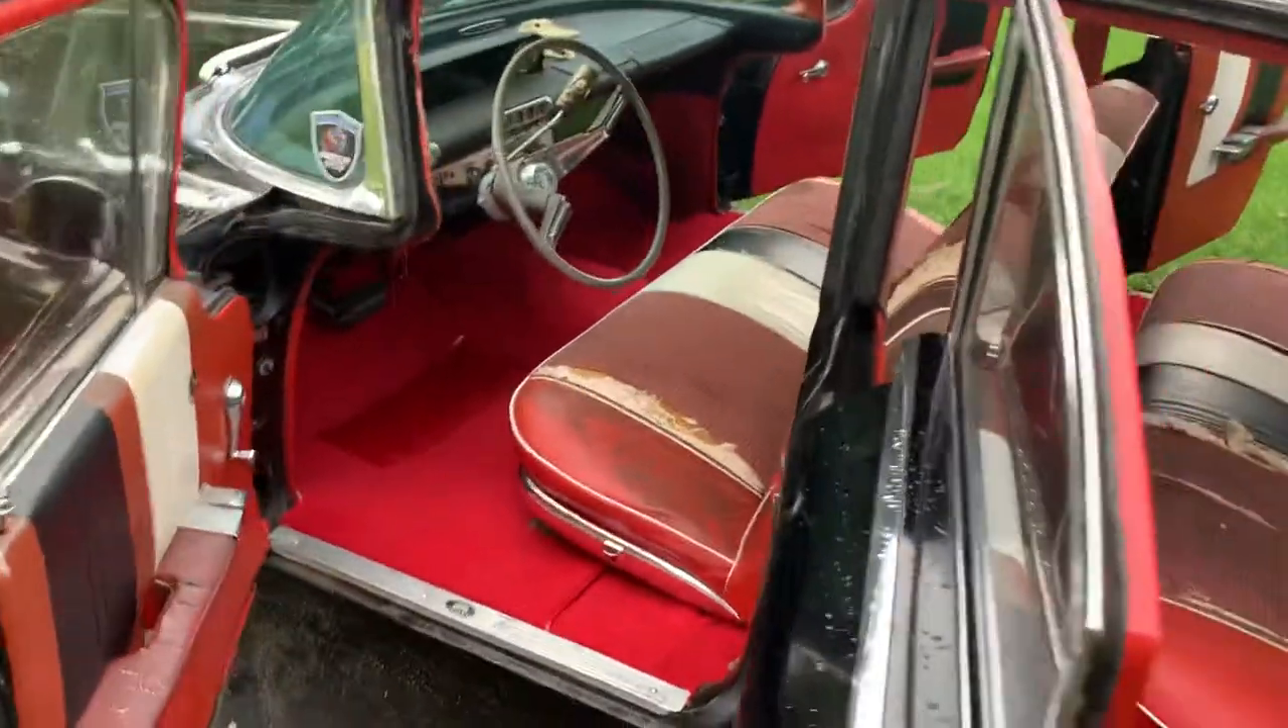But really excited to have the carpet in.